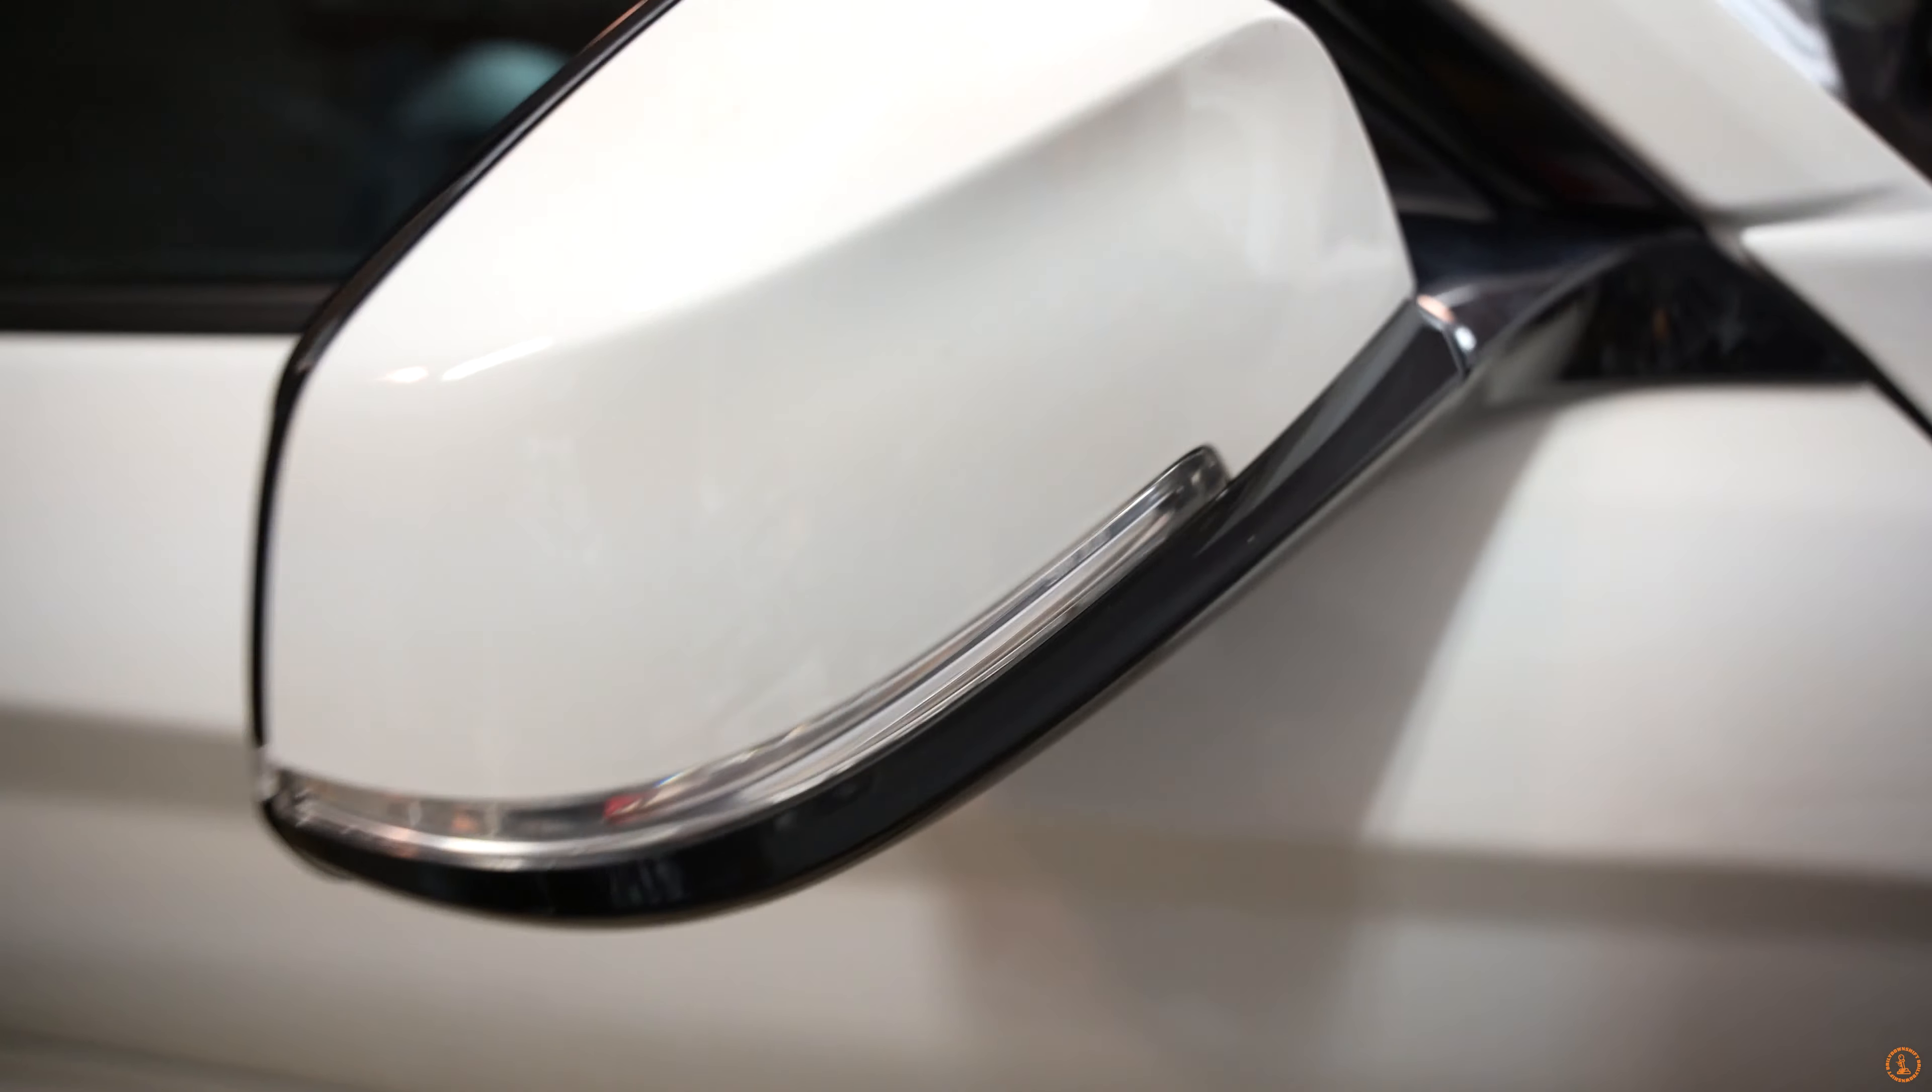We got the mirrors back on.